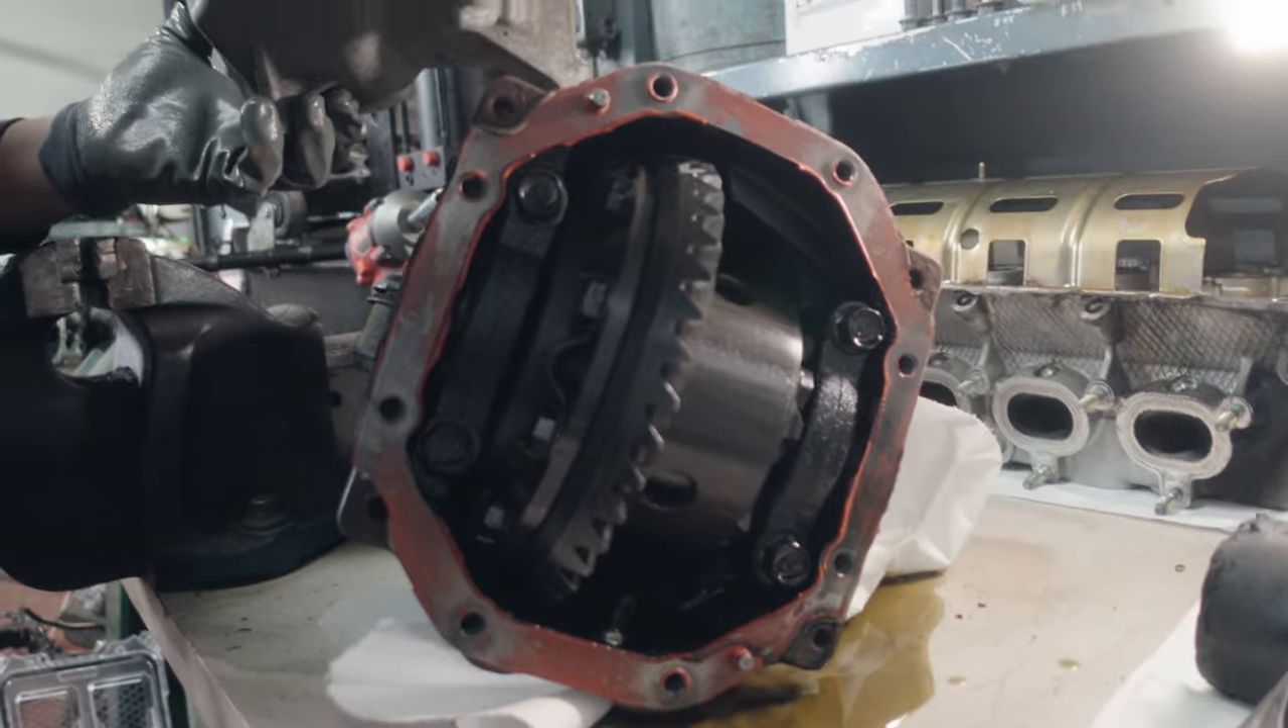Okay so we just got the stock diff cover off here looking pretty clean.